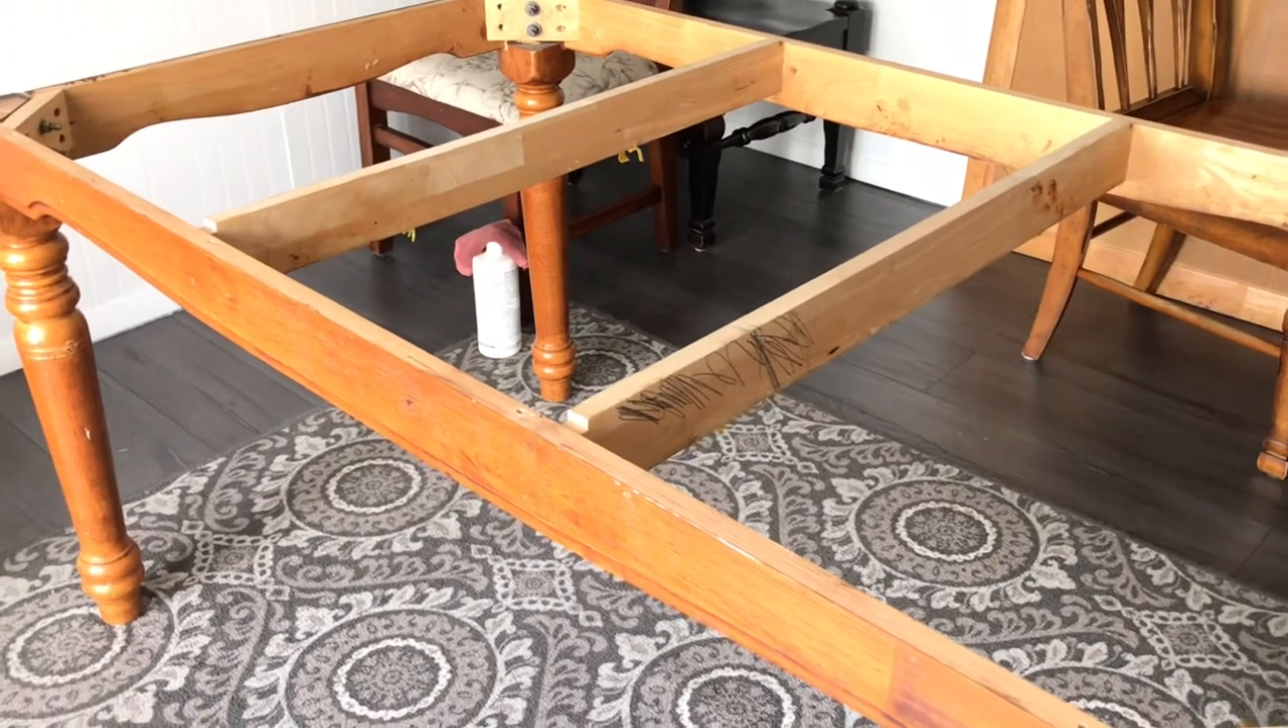This is the foundation of the table without the top just so that you can take a look.